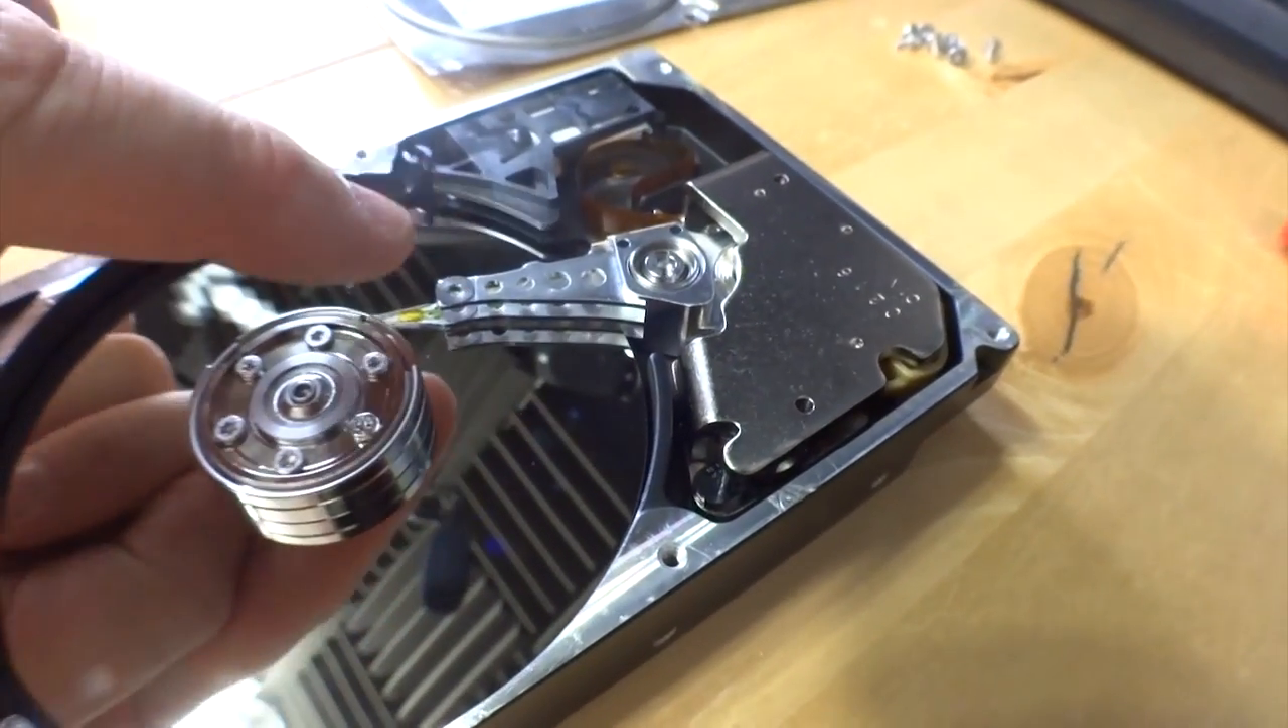There we go. The lid is off.